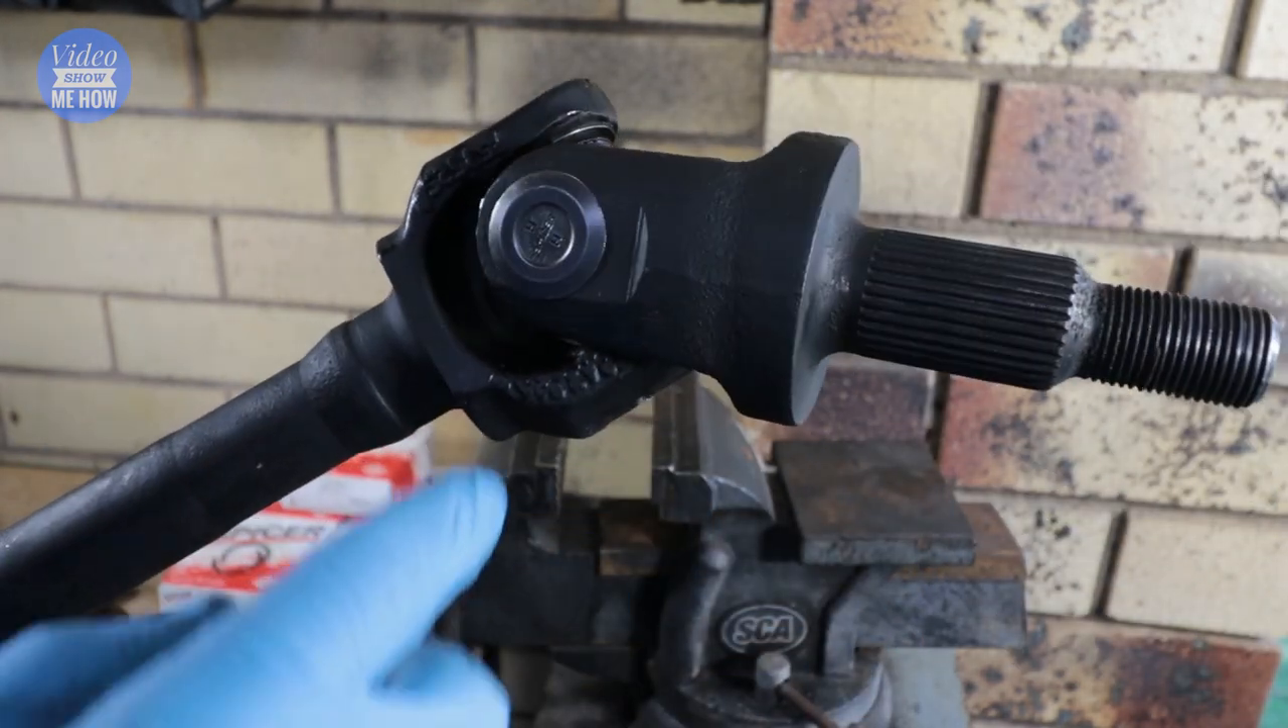So there we go one fully installed universal joint.